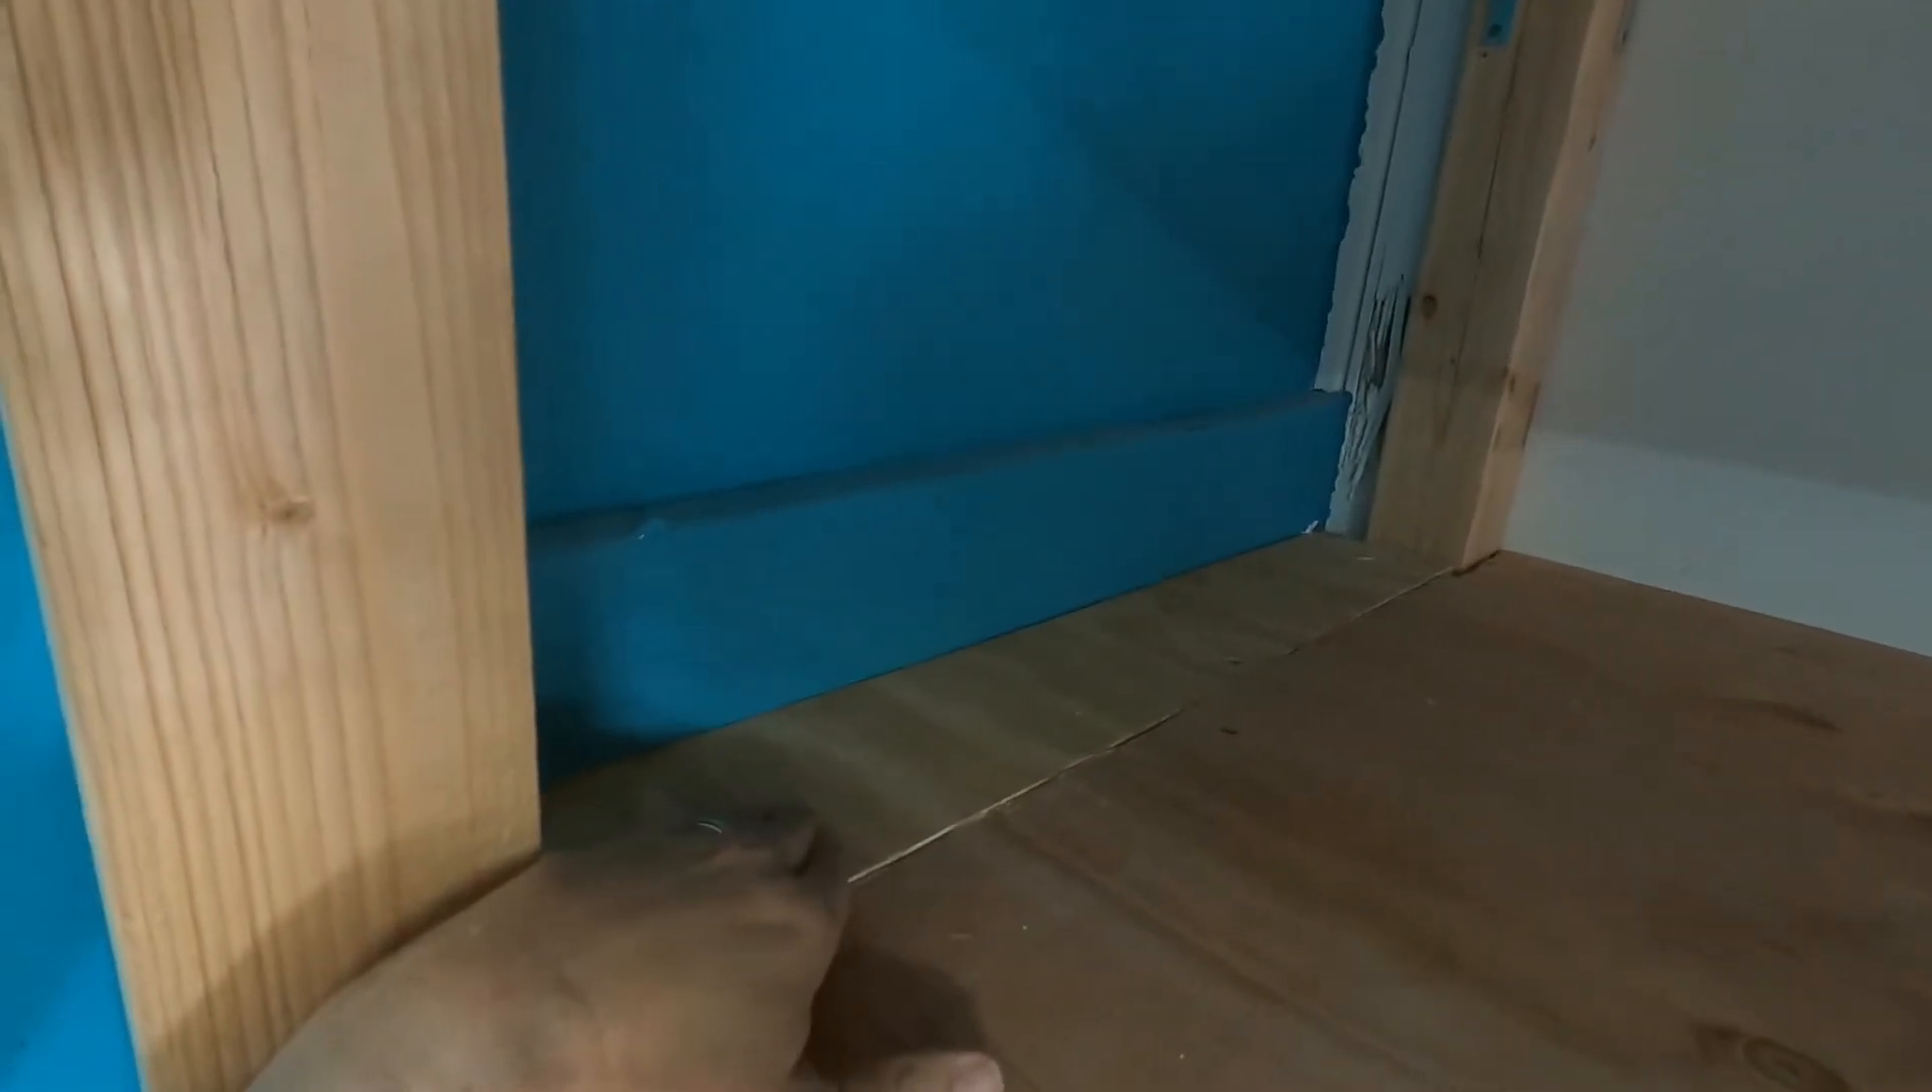I have put some plywood there so there is no longer a hole.